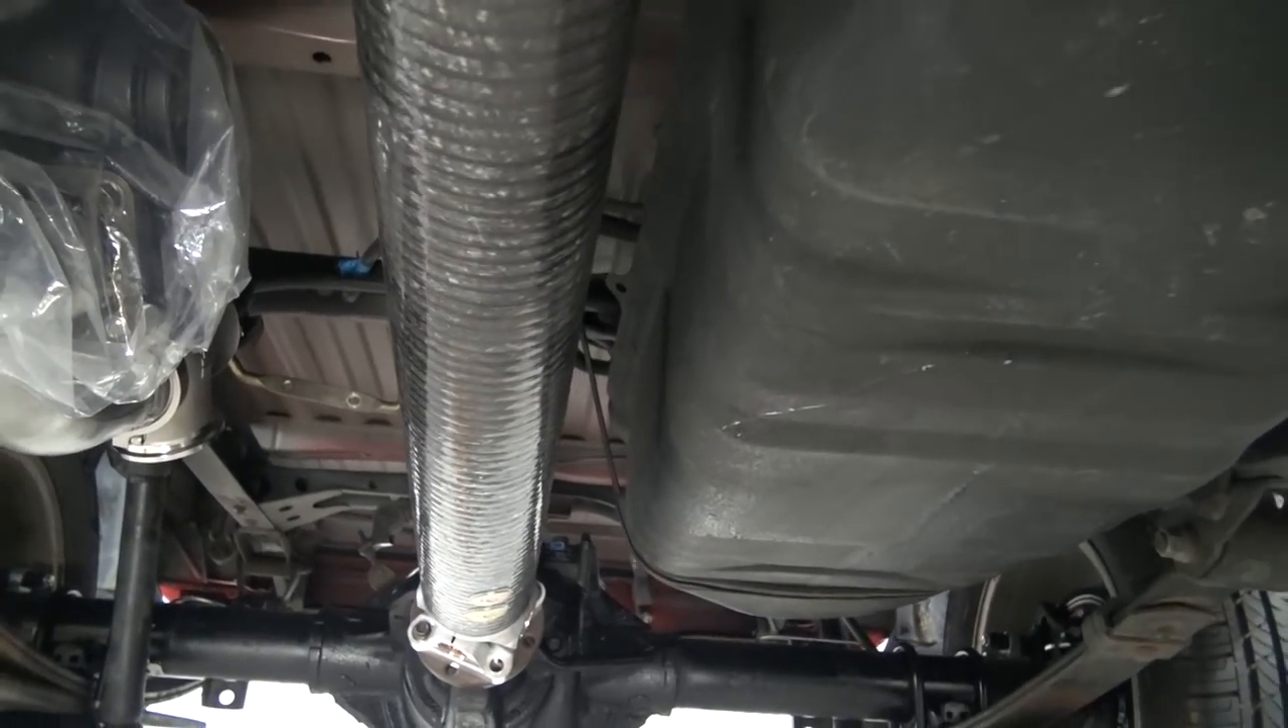There's the clearance next to the gas tank. Plenty of room there.